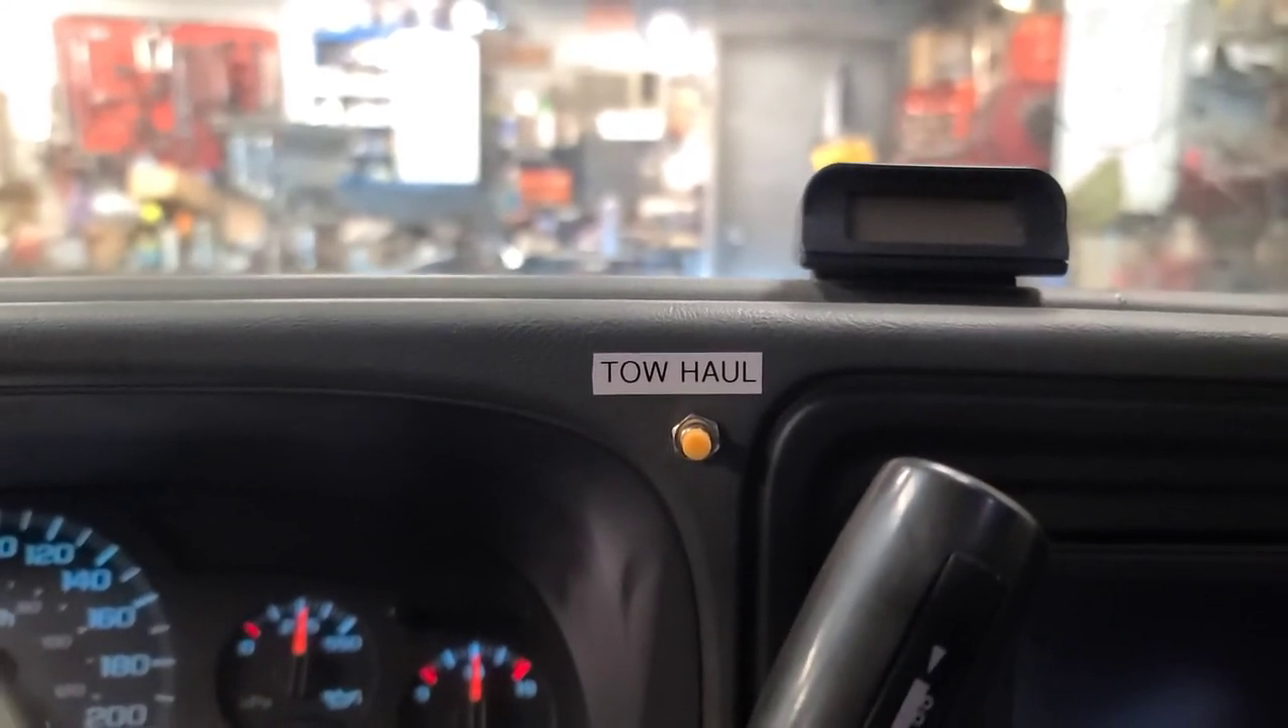So there's the button installed and of course if I press the button you can see the tow haul light comes on.